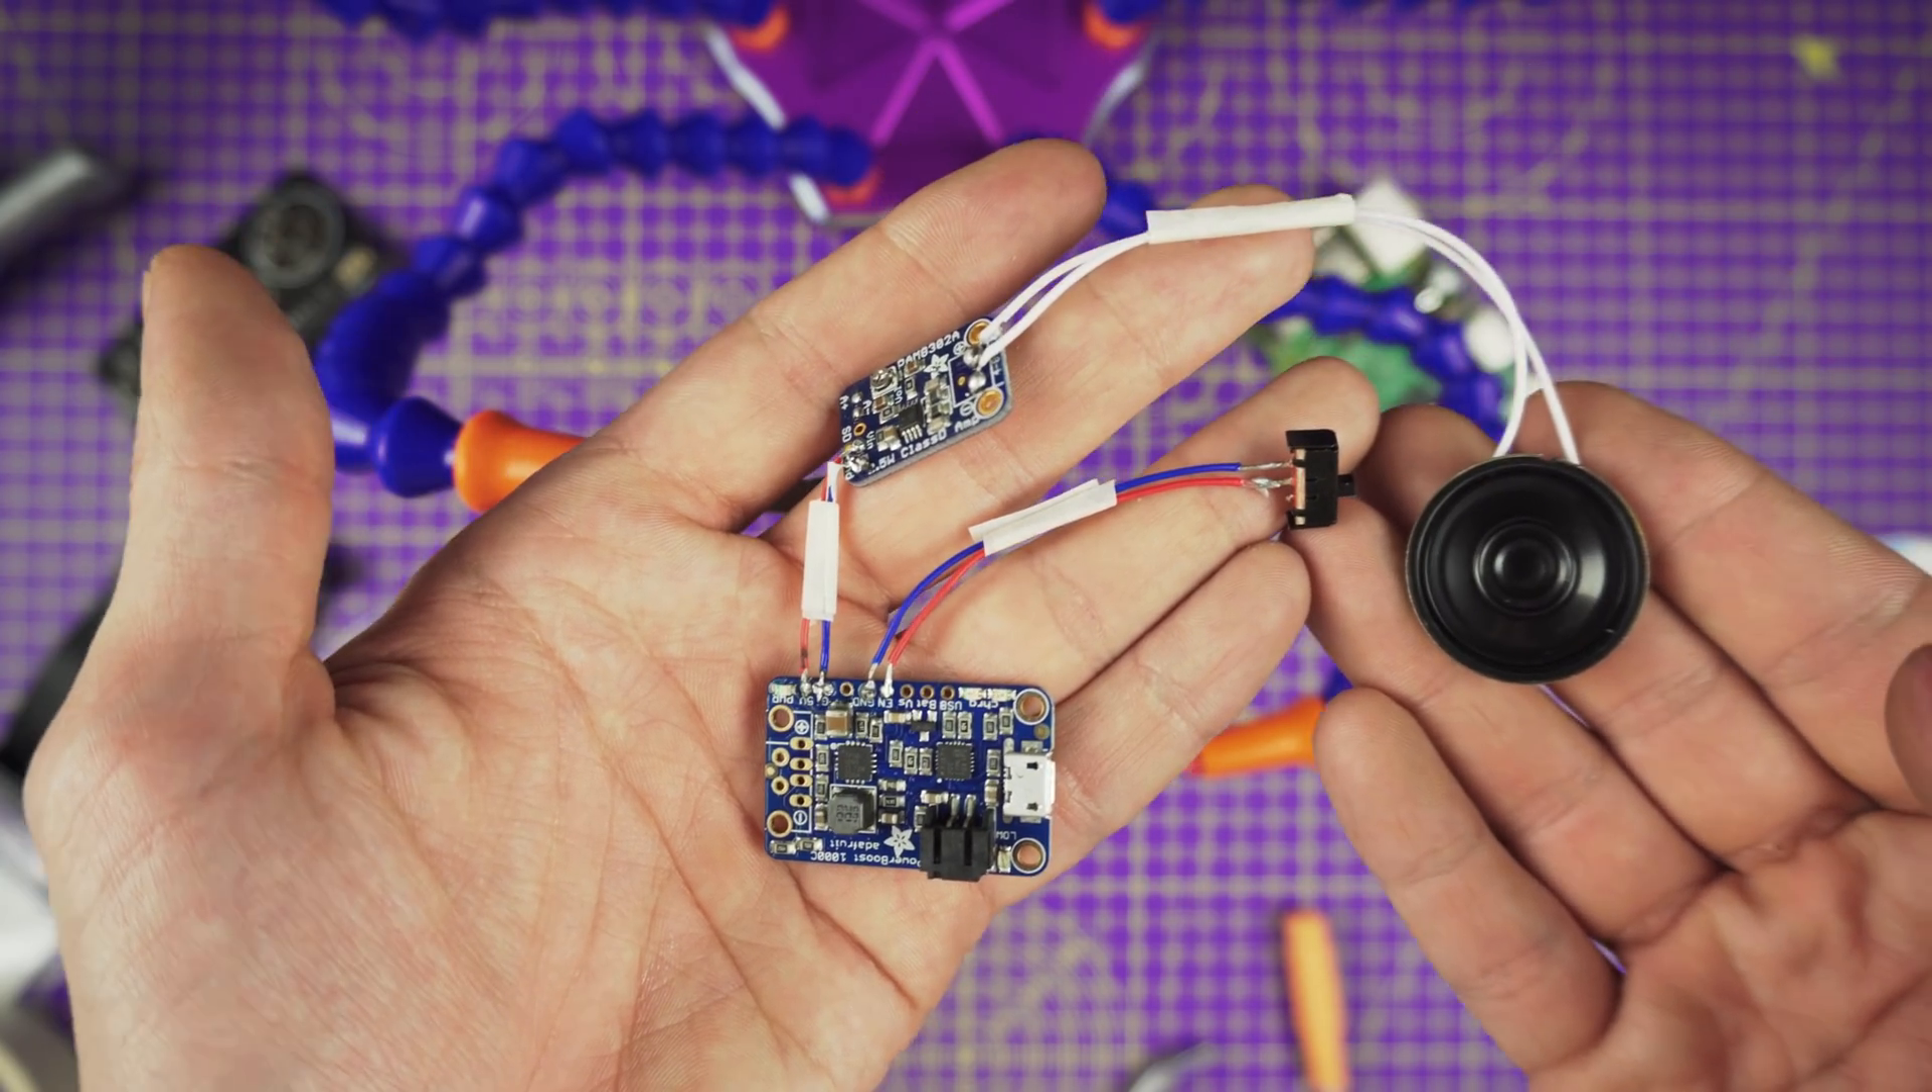Now we have our amp, speaker, power boost and slide switch all wired up and connected.